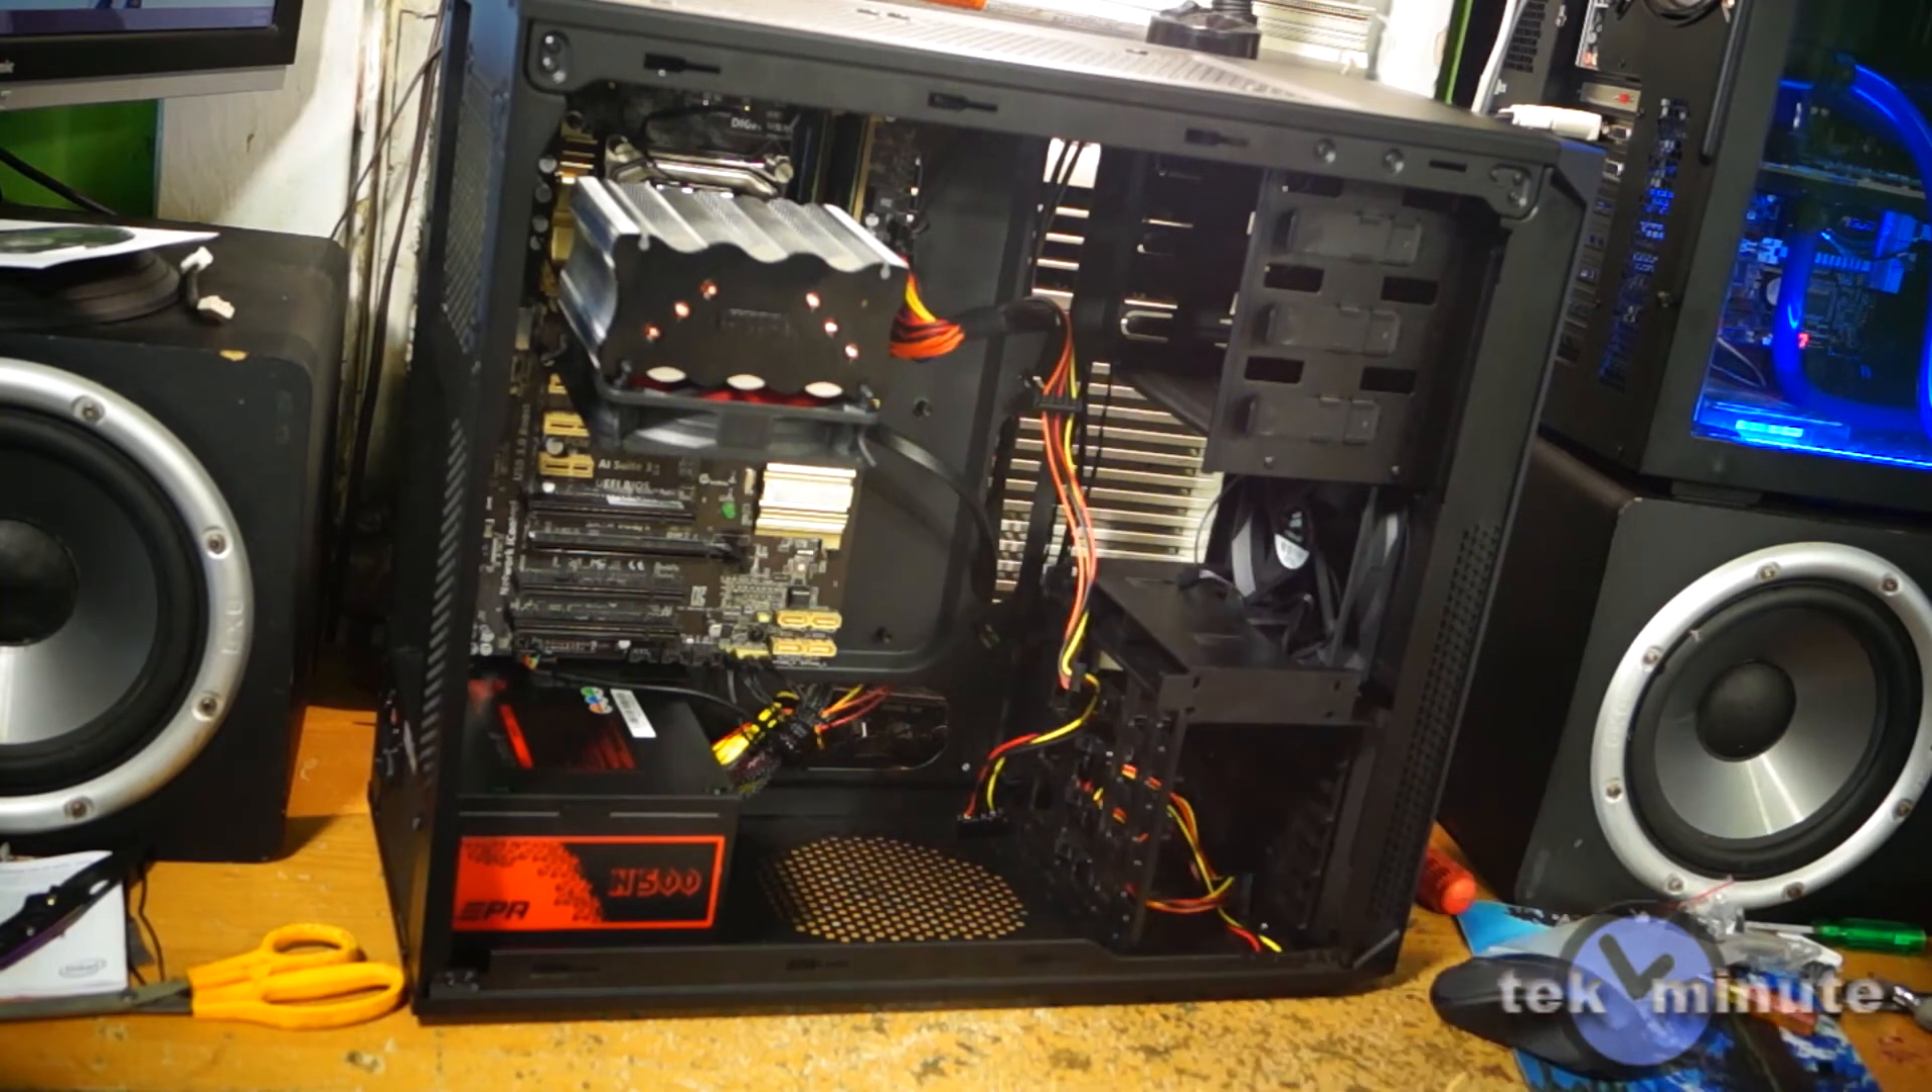I have installed the CPU cooler and fan.